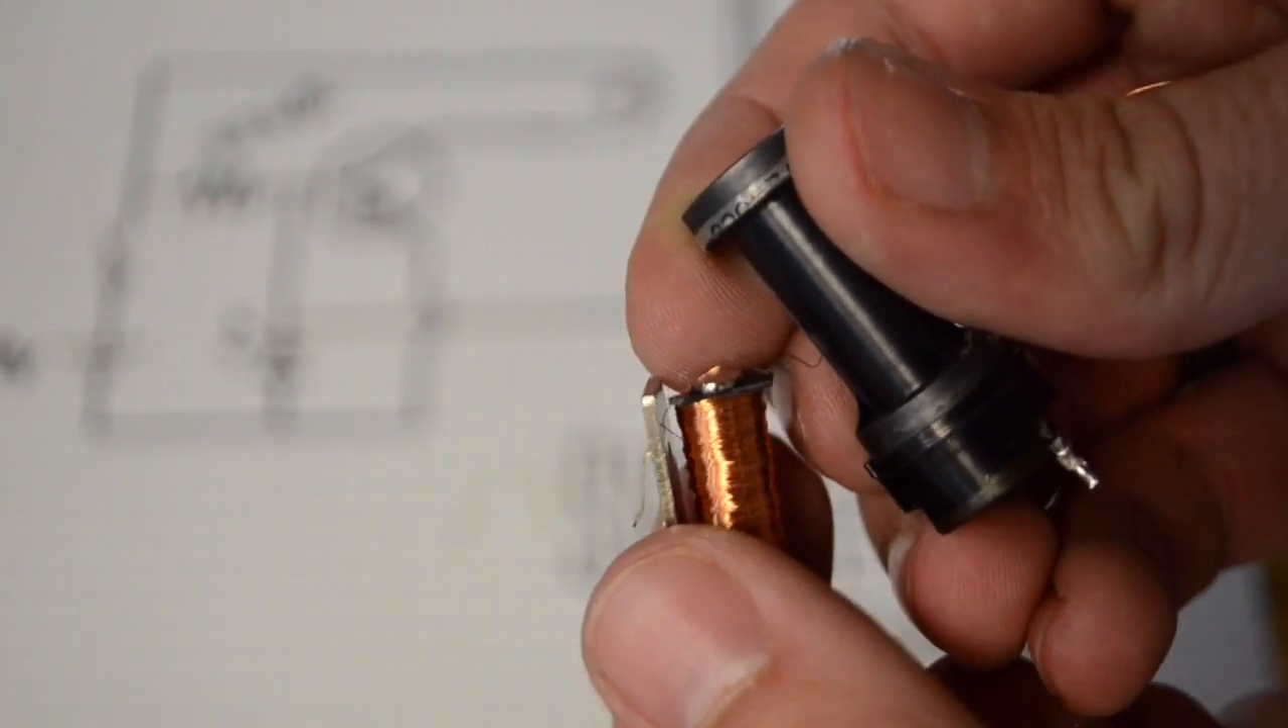As you can see, I have successfully removed that coil.